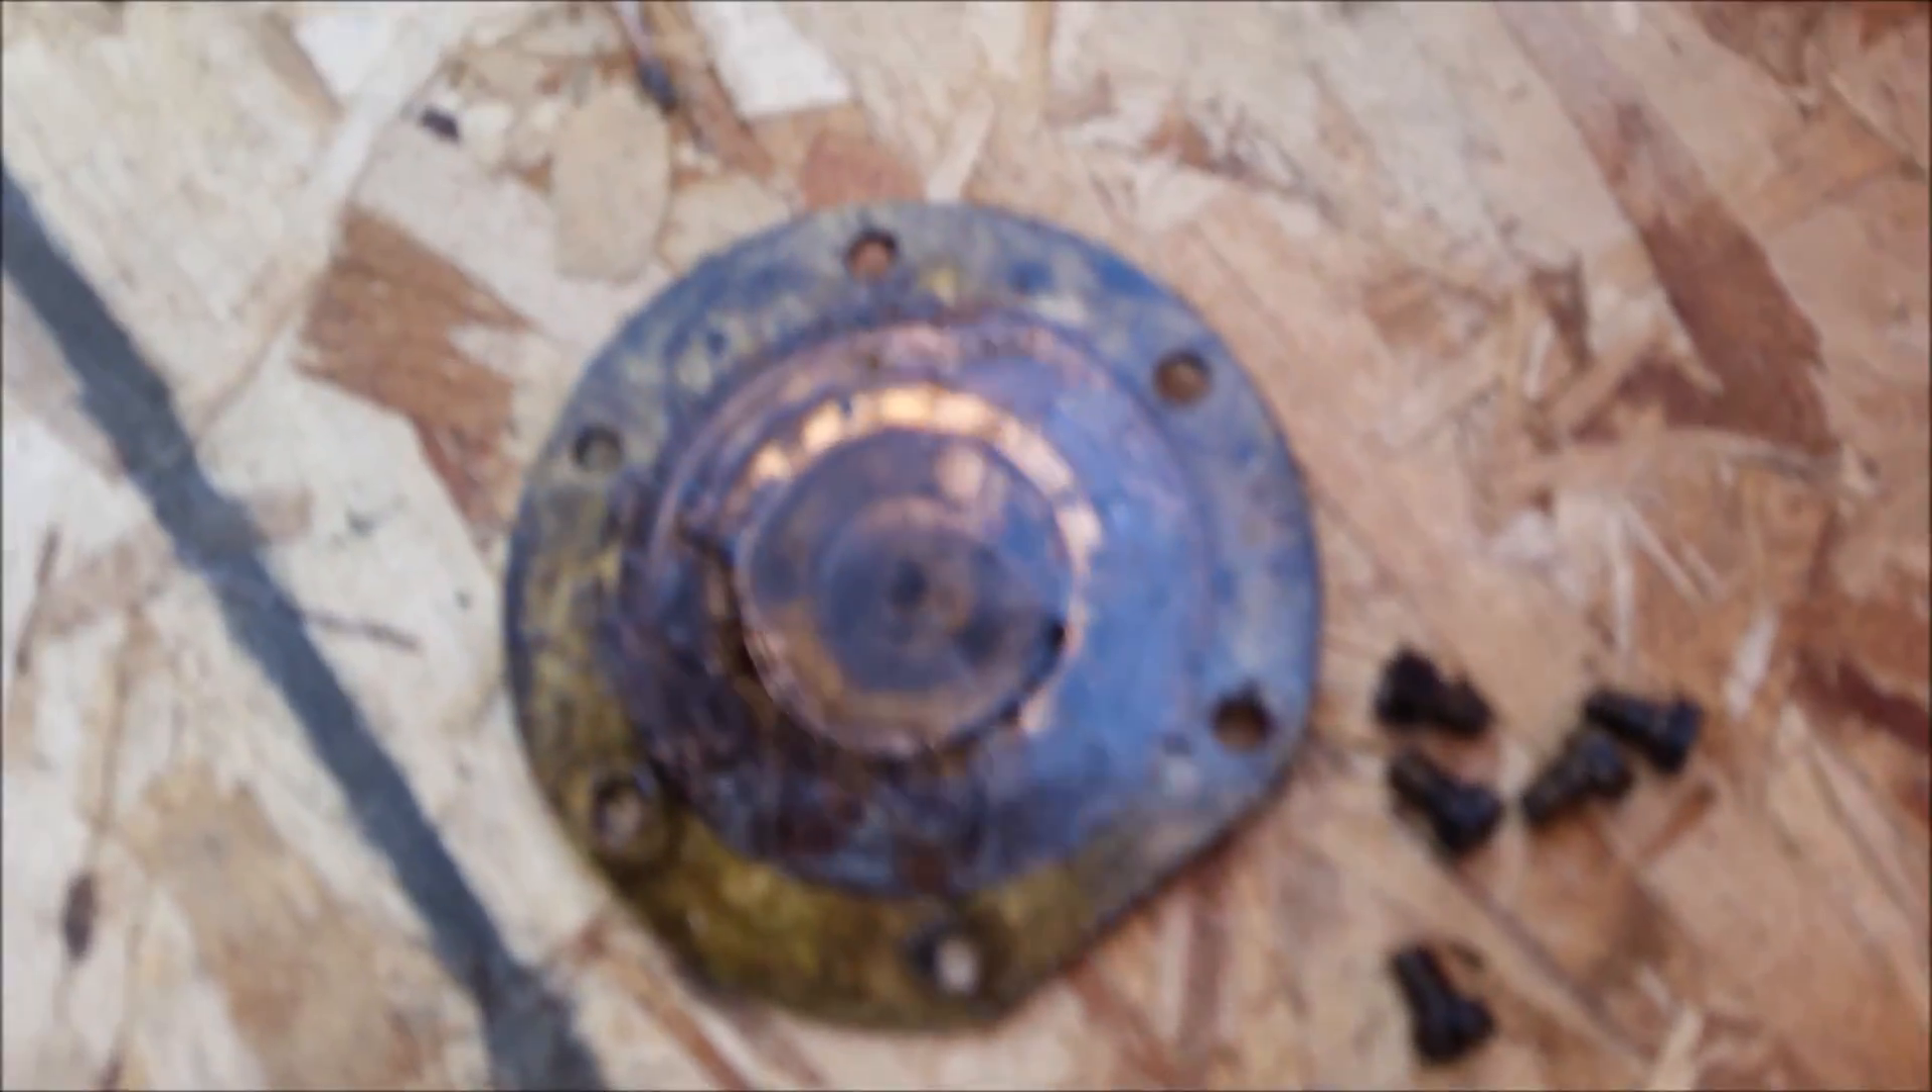I've already taken the cover off and the cover is right there.